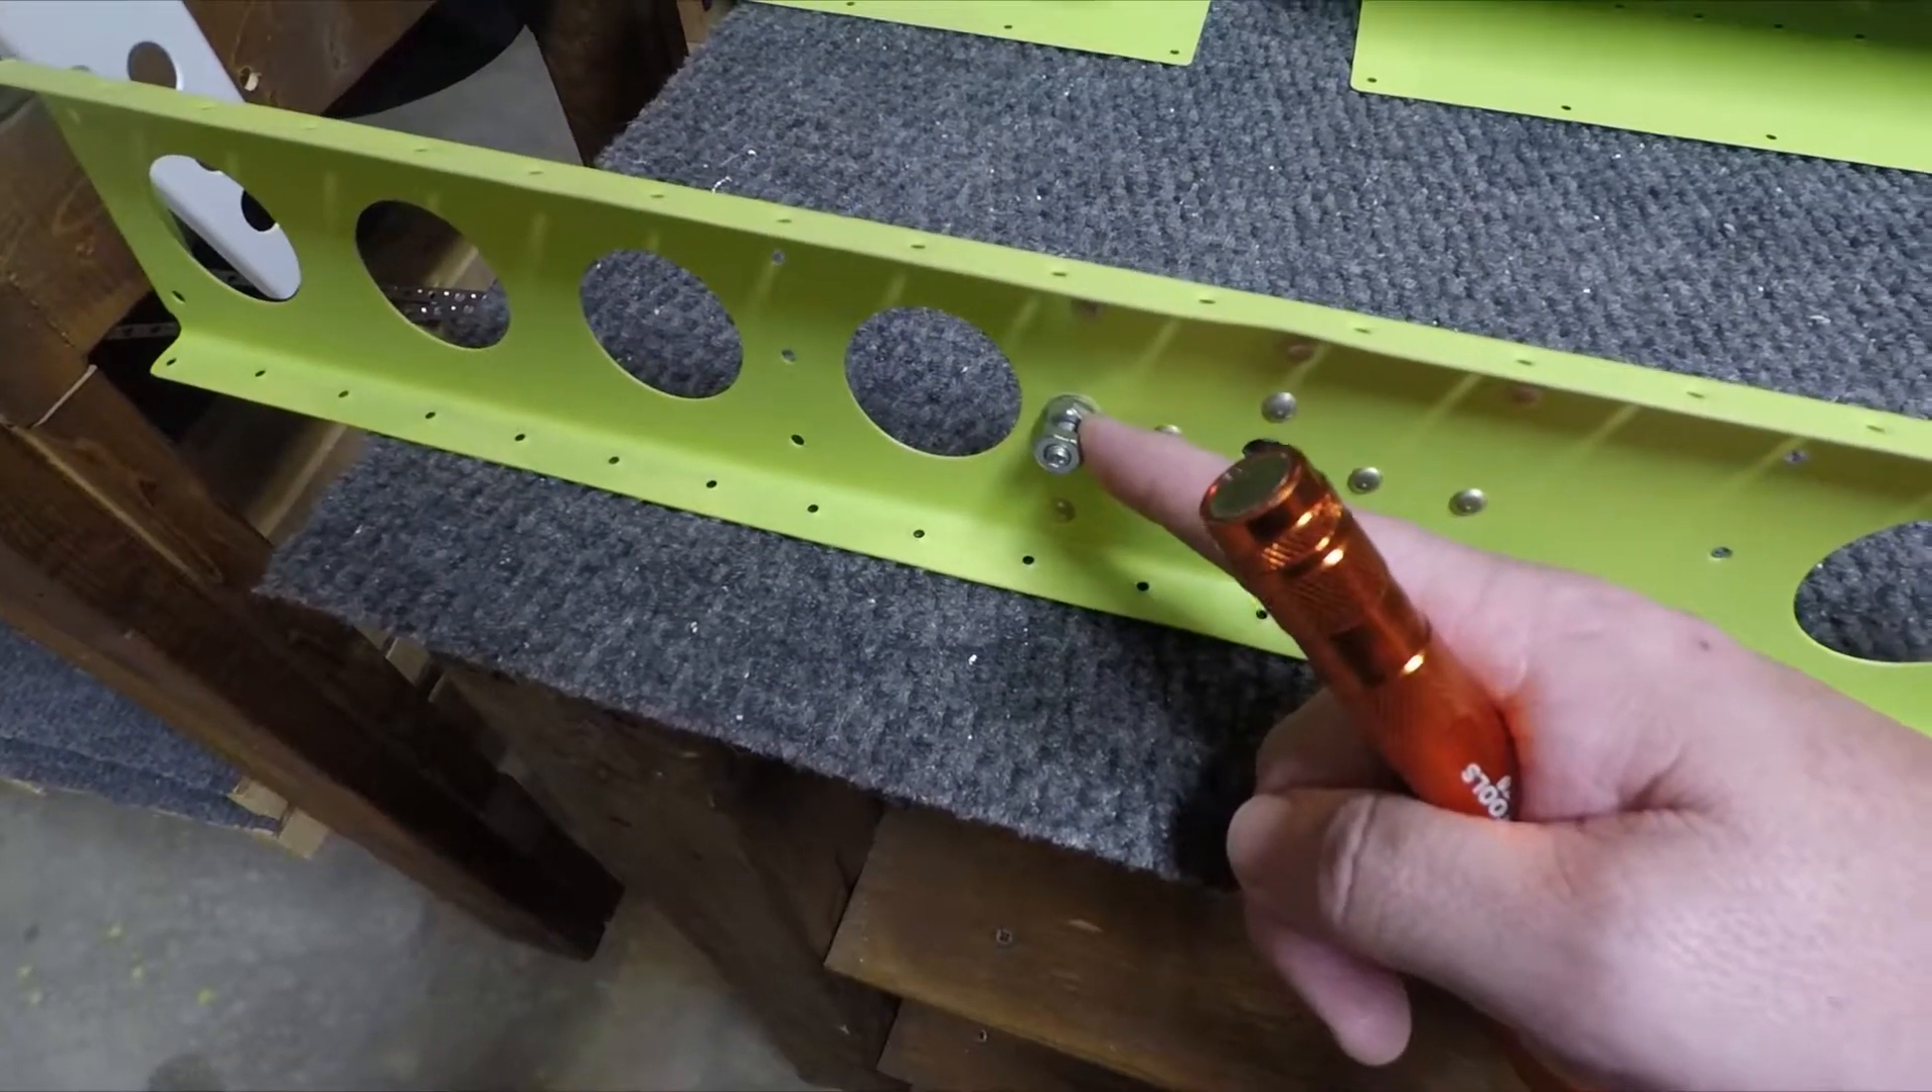And then also one other addition, this is a modification that I made where one of the rivets I replaced out with a number 10 screw that has been Loctite sealed into place.